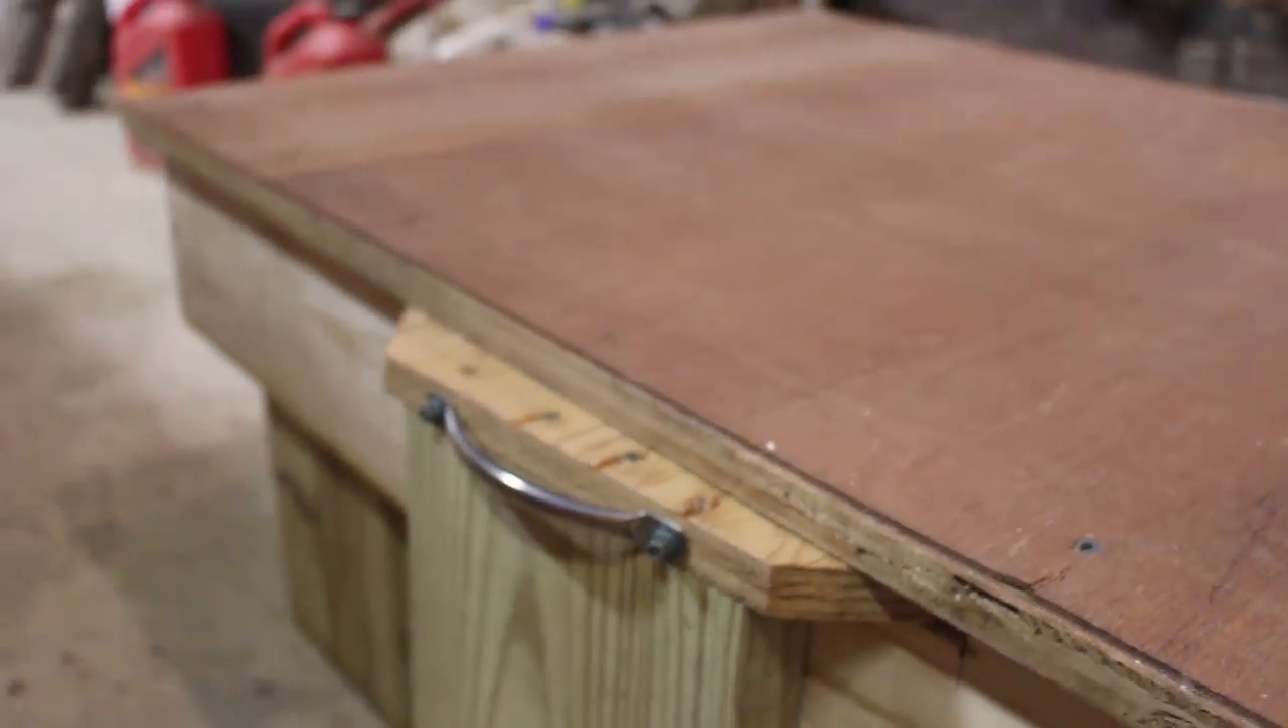I found a little pot handle over there in my thing and I put it up here so I can grab that and slide it in and out.